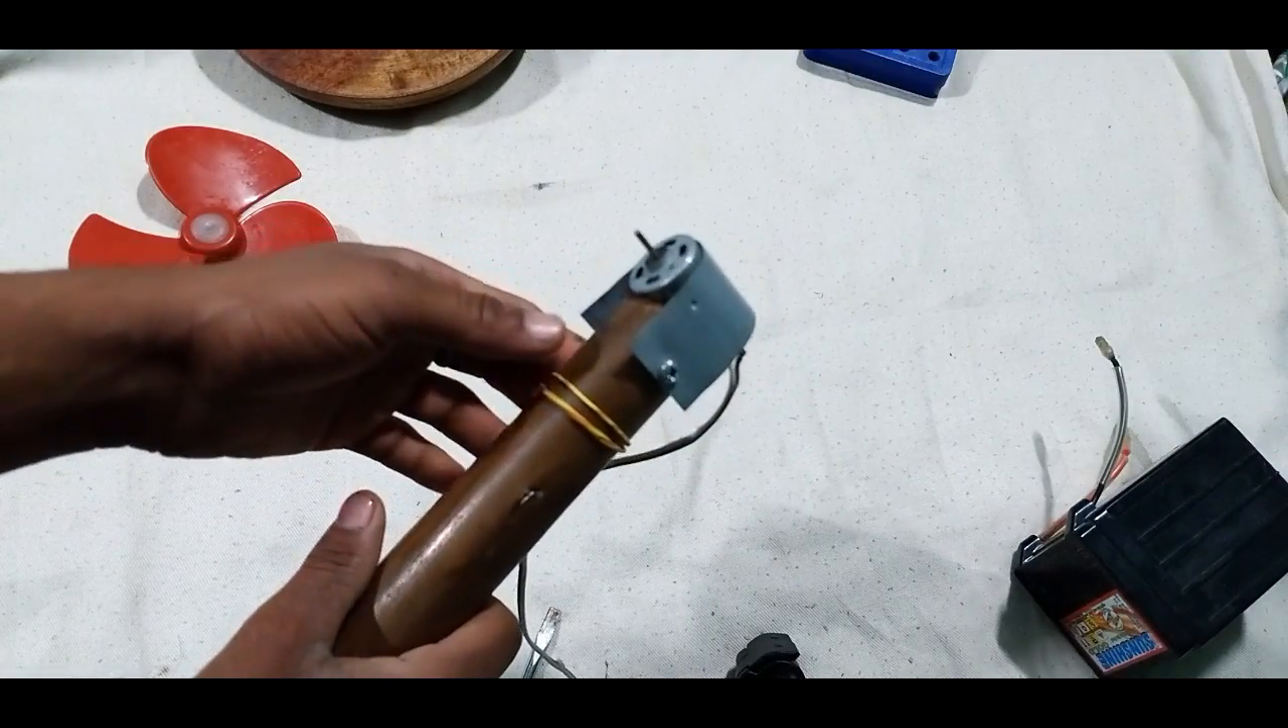यह हो गया motor, और यह बहुत ही बढ़िया तरीके से mount हो गया।